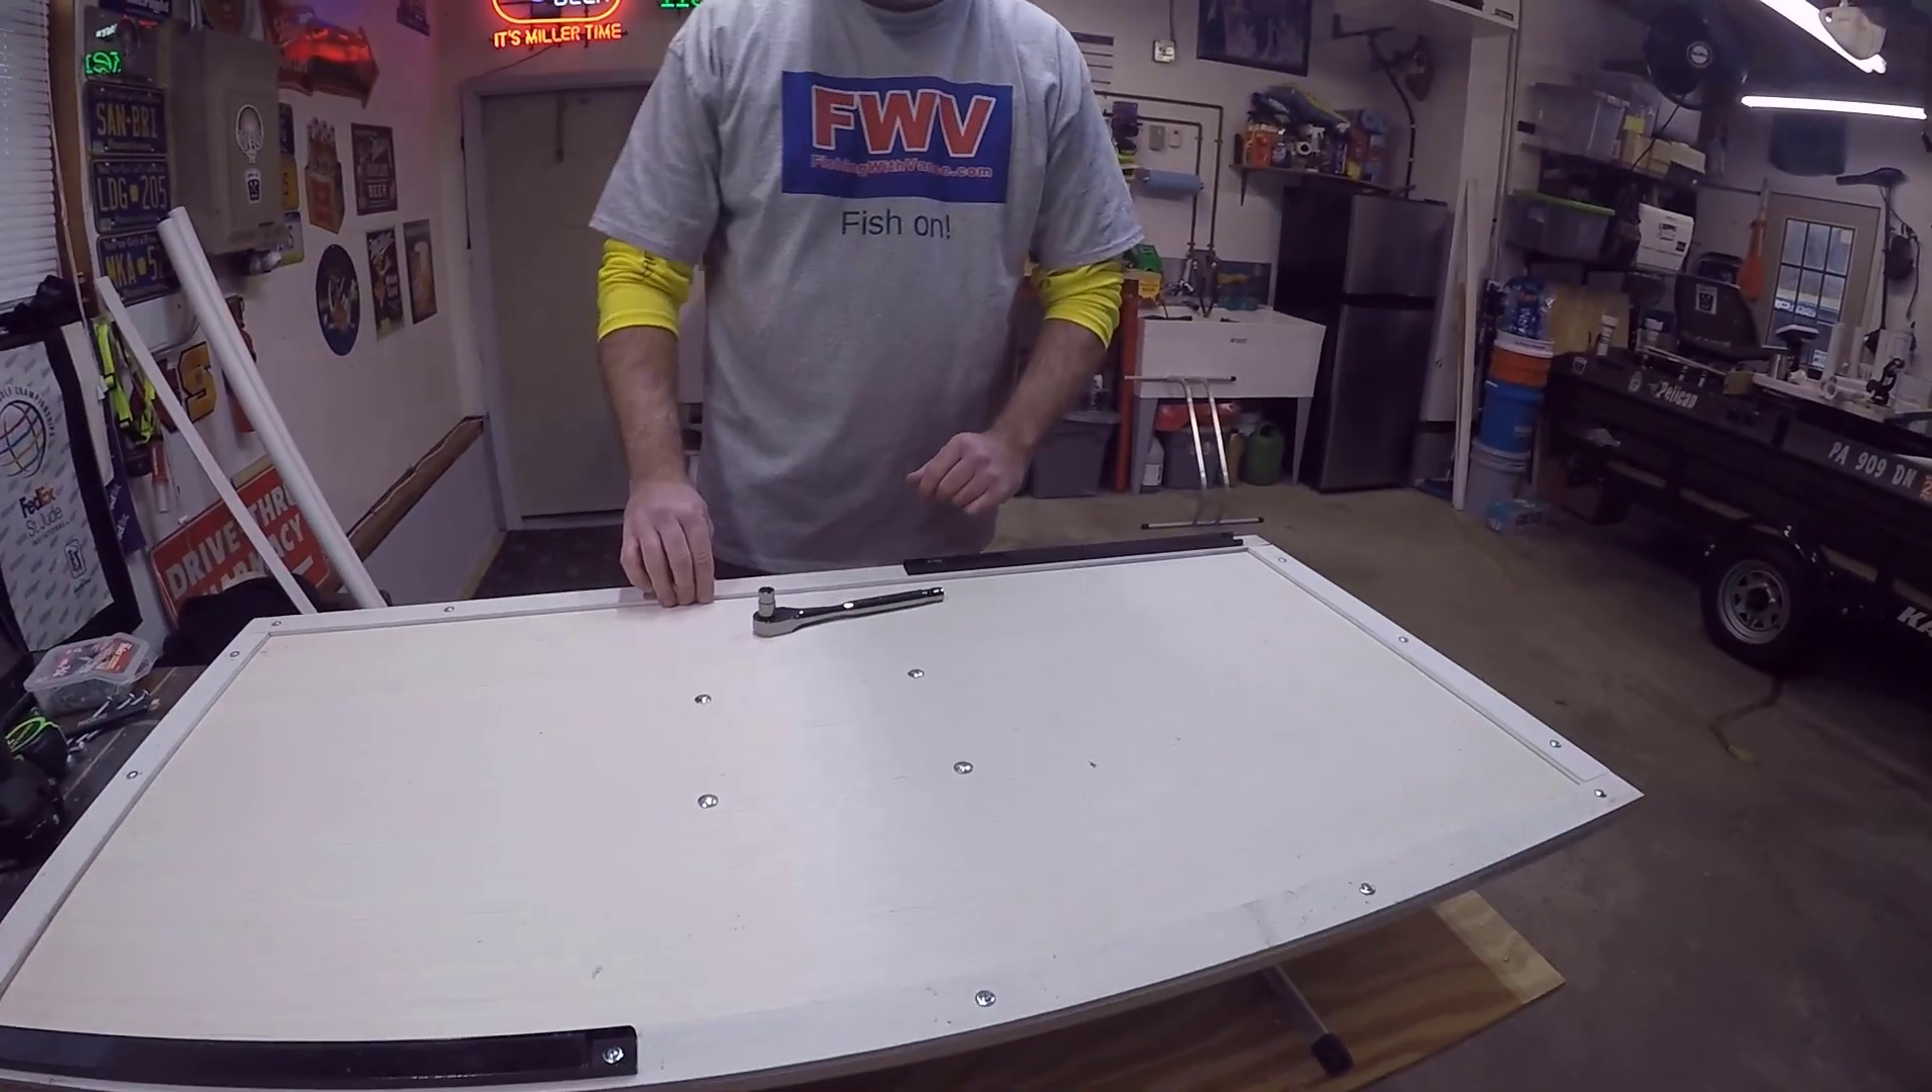Back to the table build for the Pelican Bass Raider 10E. So, as you see, we have our border on, which I'm not really sure what you call this.